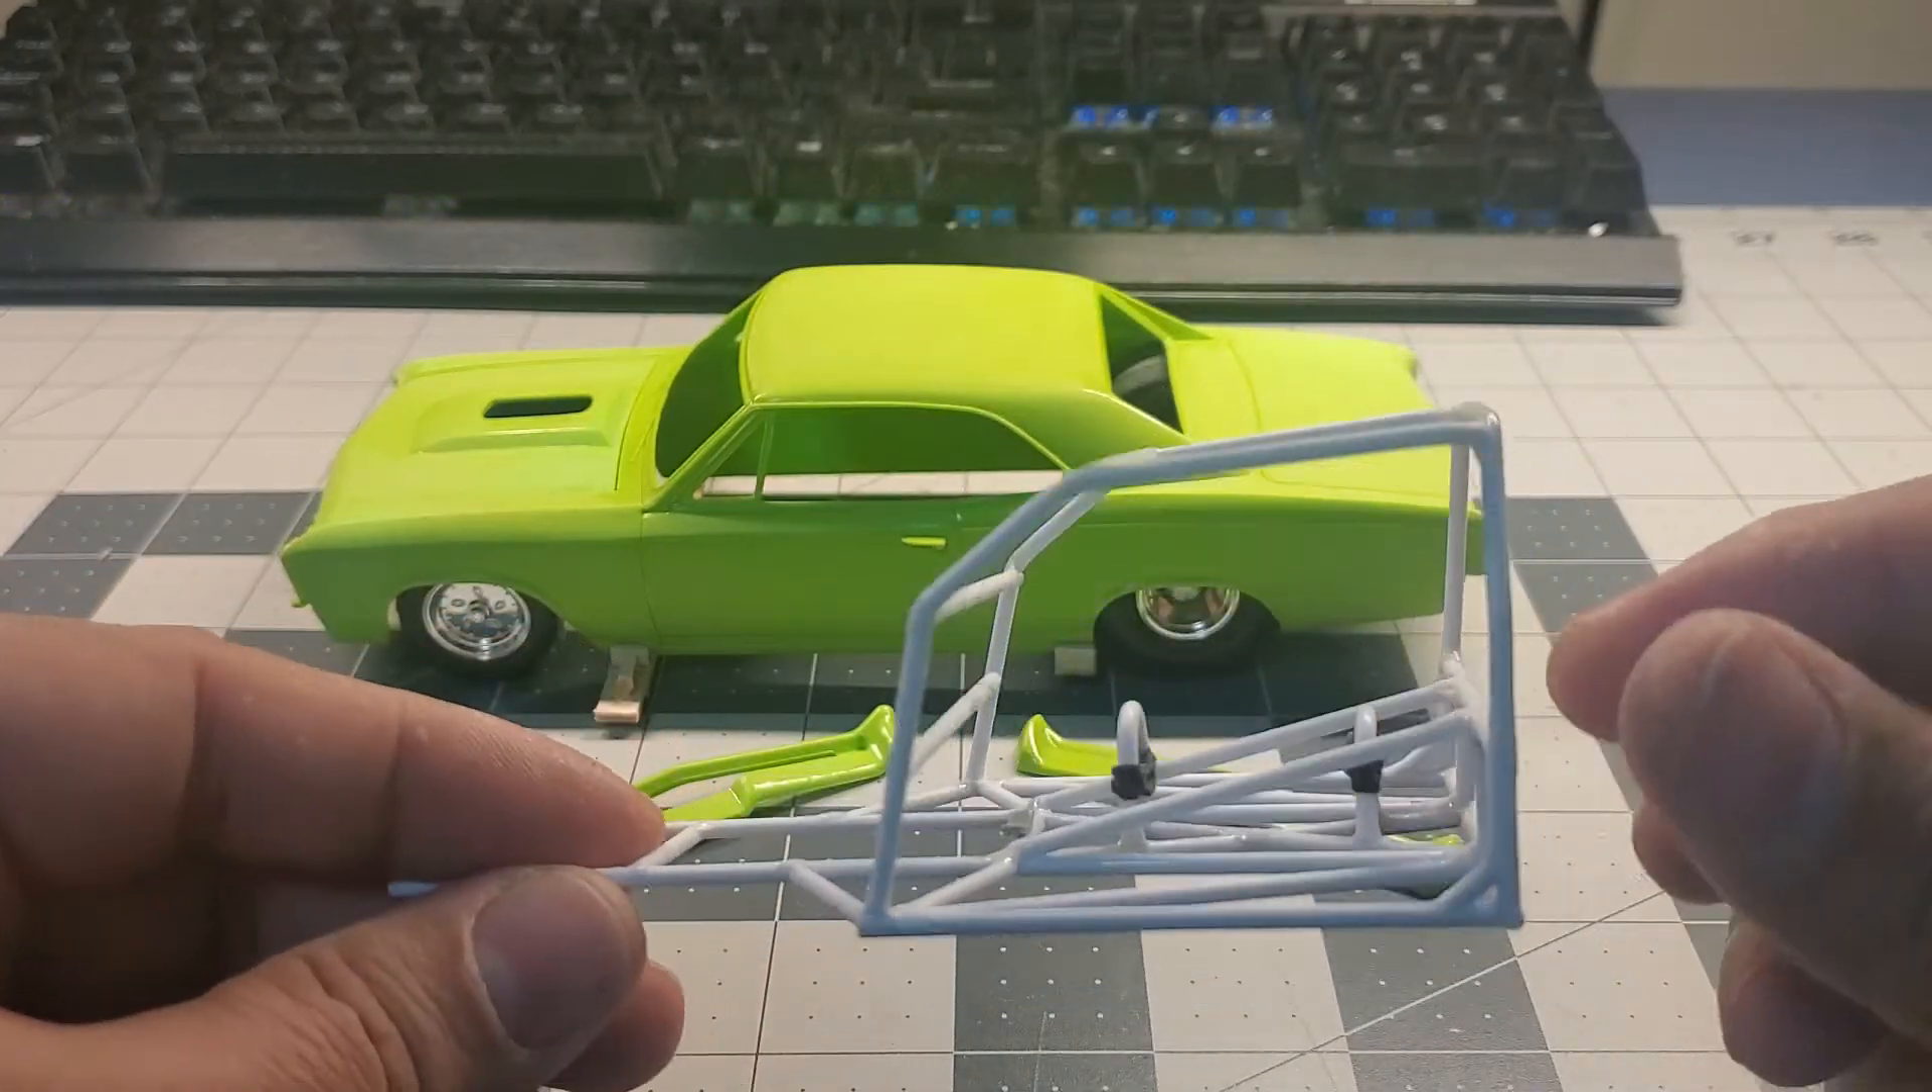I have scratch built the front half of a roll cage here.